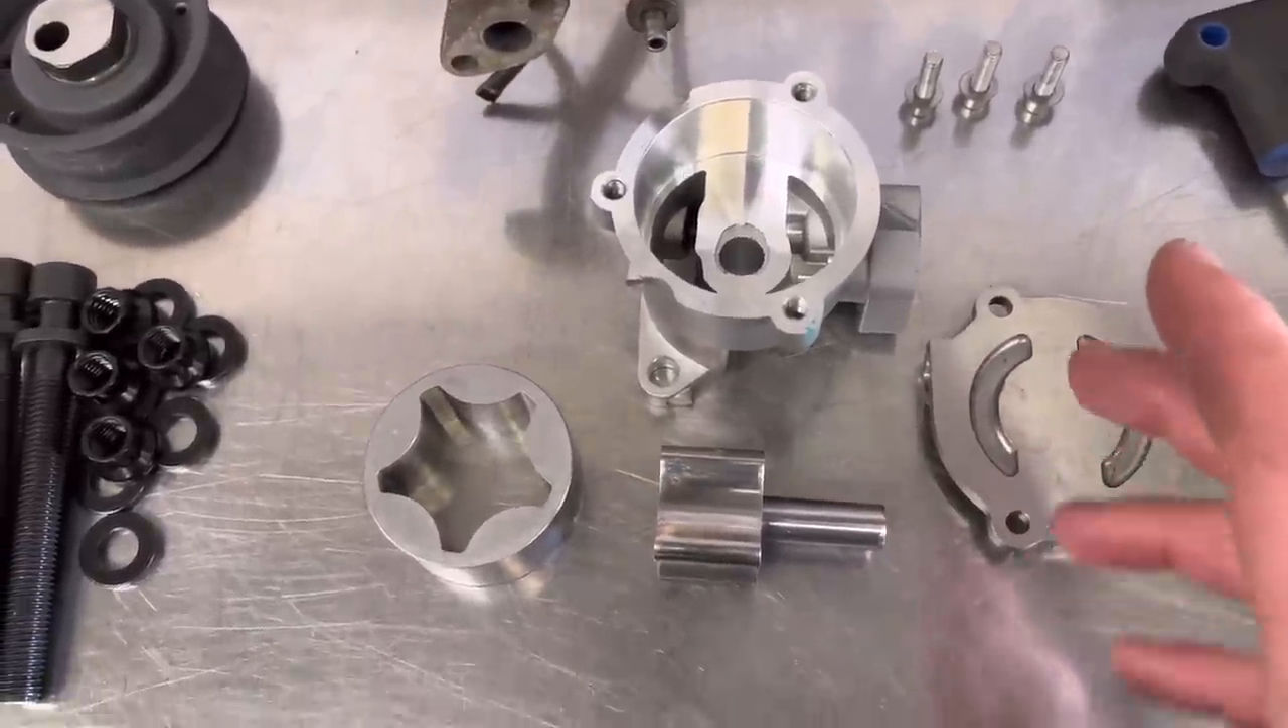Right, so you can see we've got the oil pump apart now, guys.